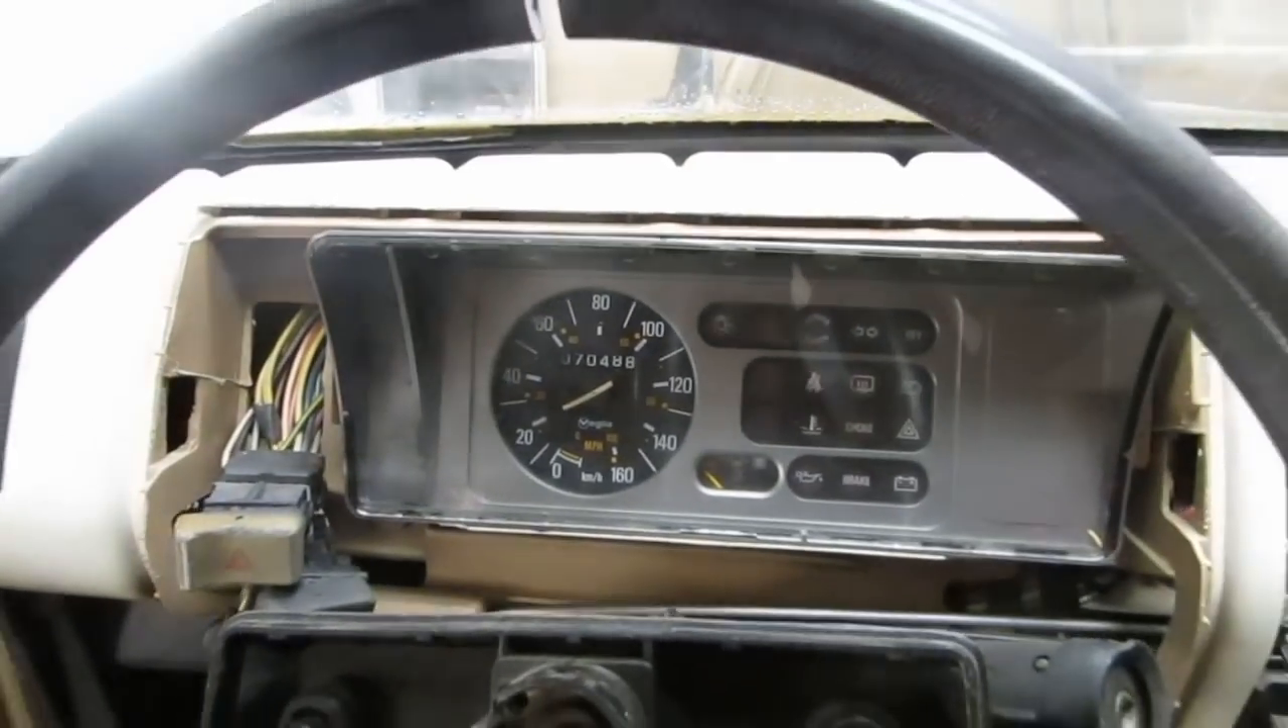Still have to put the whole dash back together.